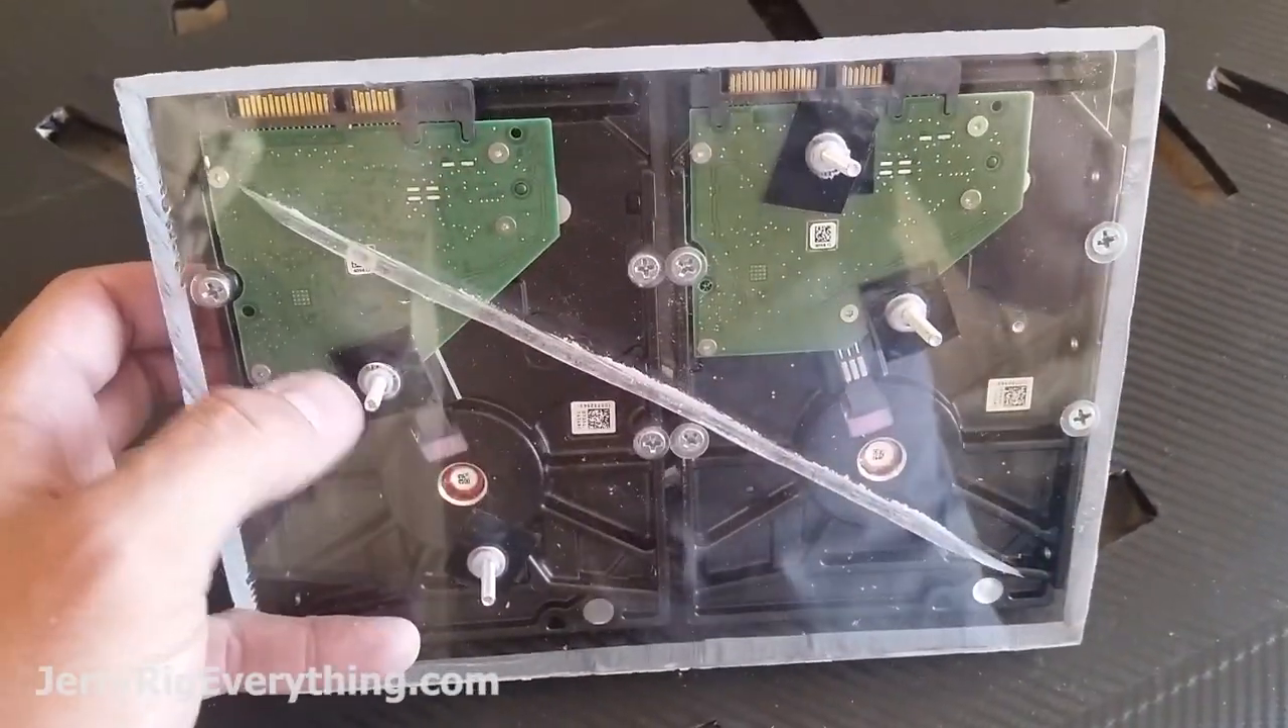I have put the screws in first and then I screwed the acrylic onto the bottom of the hard drives afterward.